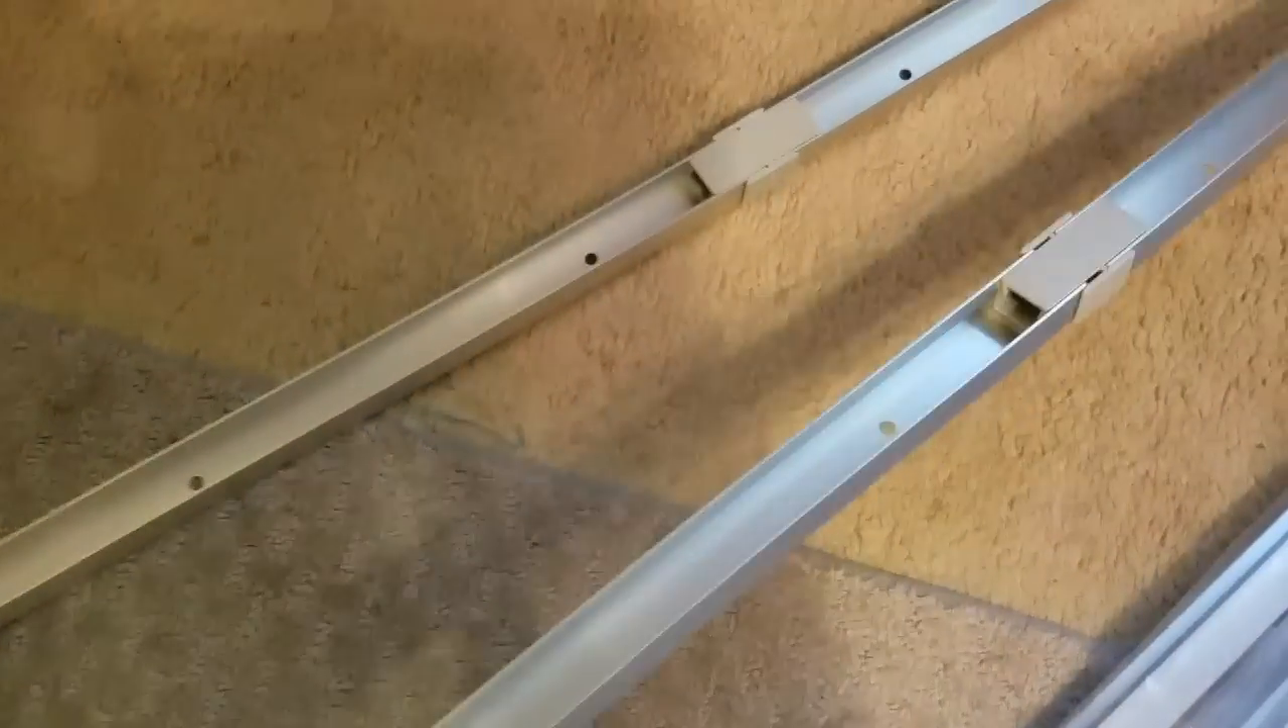Um, I've already did one of the simple things, which was hooking two of the metal pieces together, as you can see here.